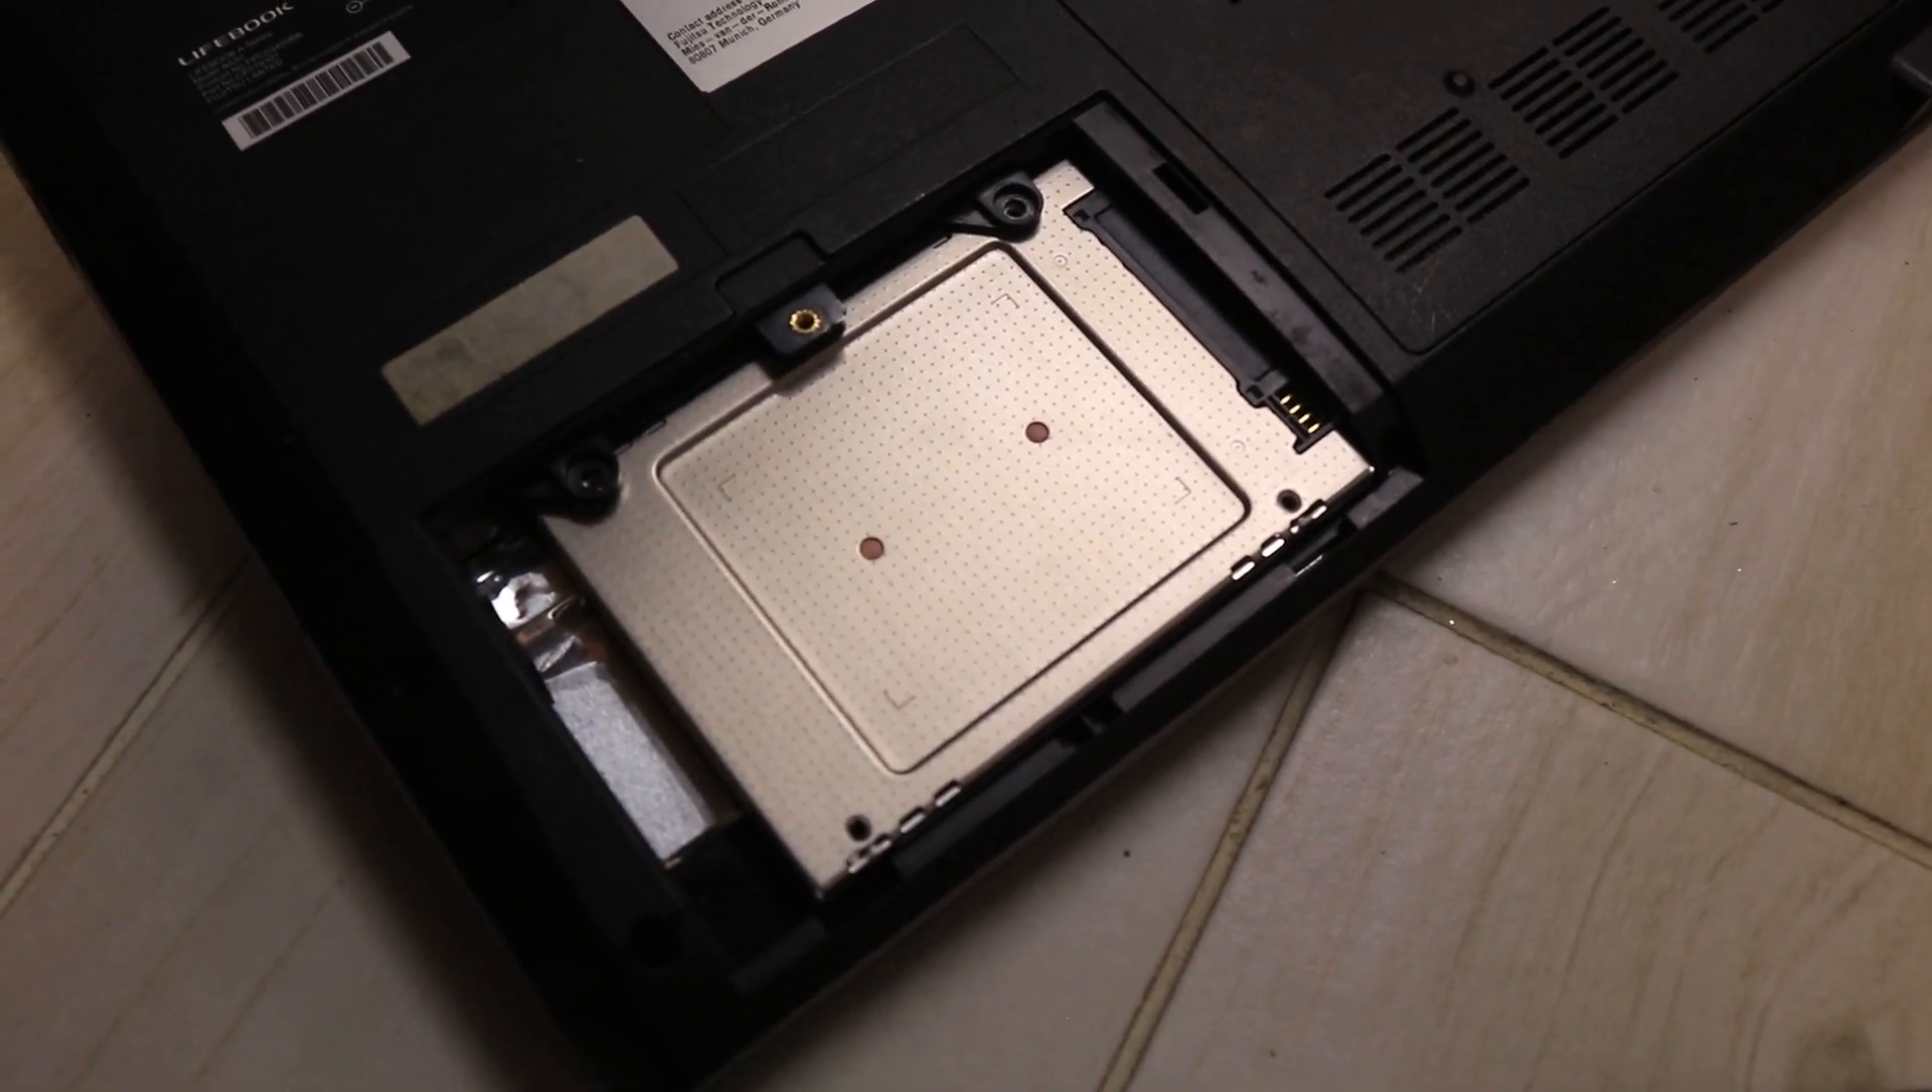Okay and this is the end result of how the SSD should be installed in this laptop.